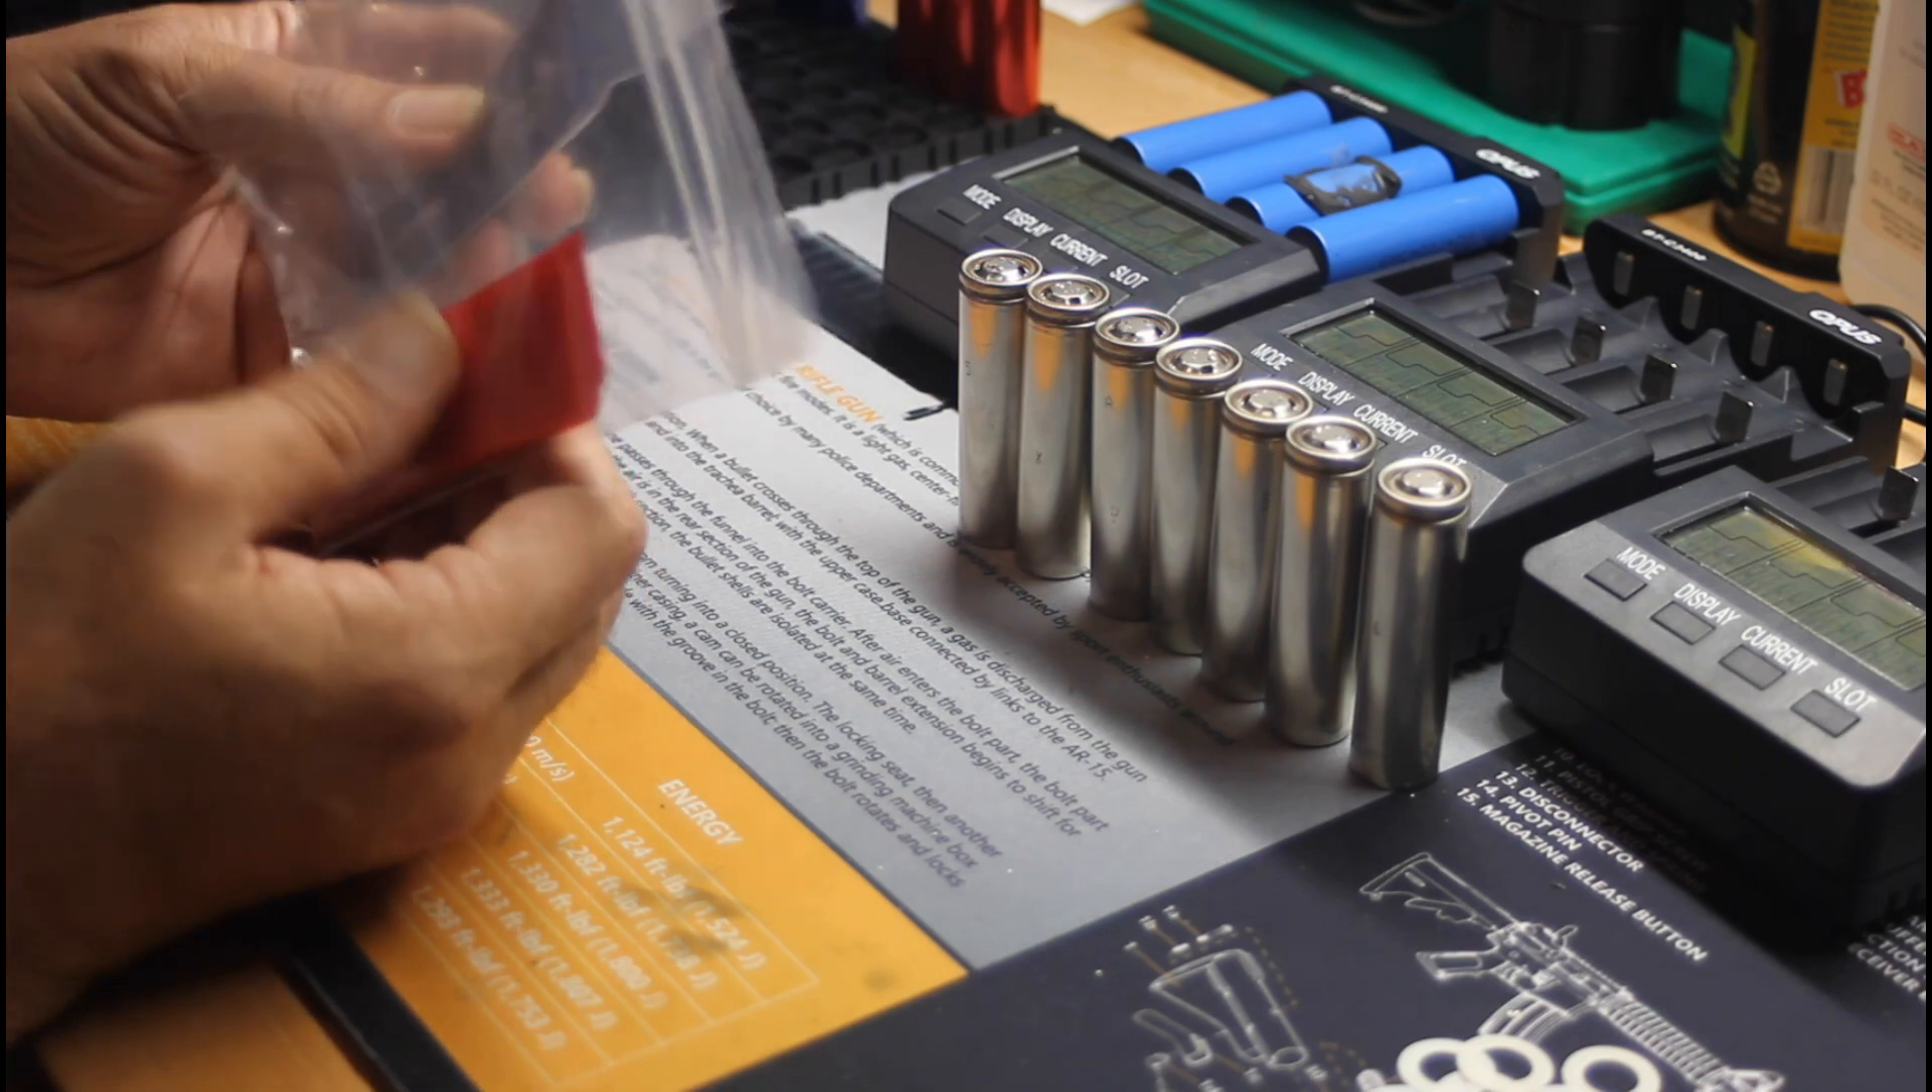Okay, so now we have our cells stripped down of their factory plastic.